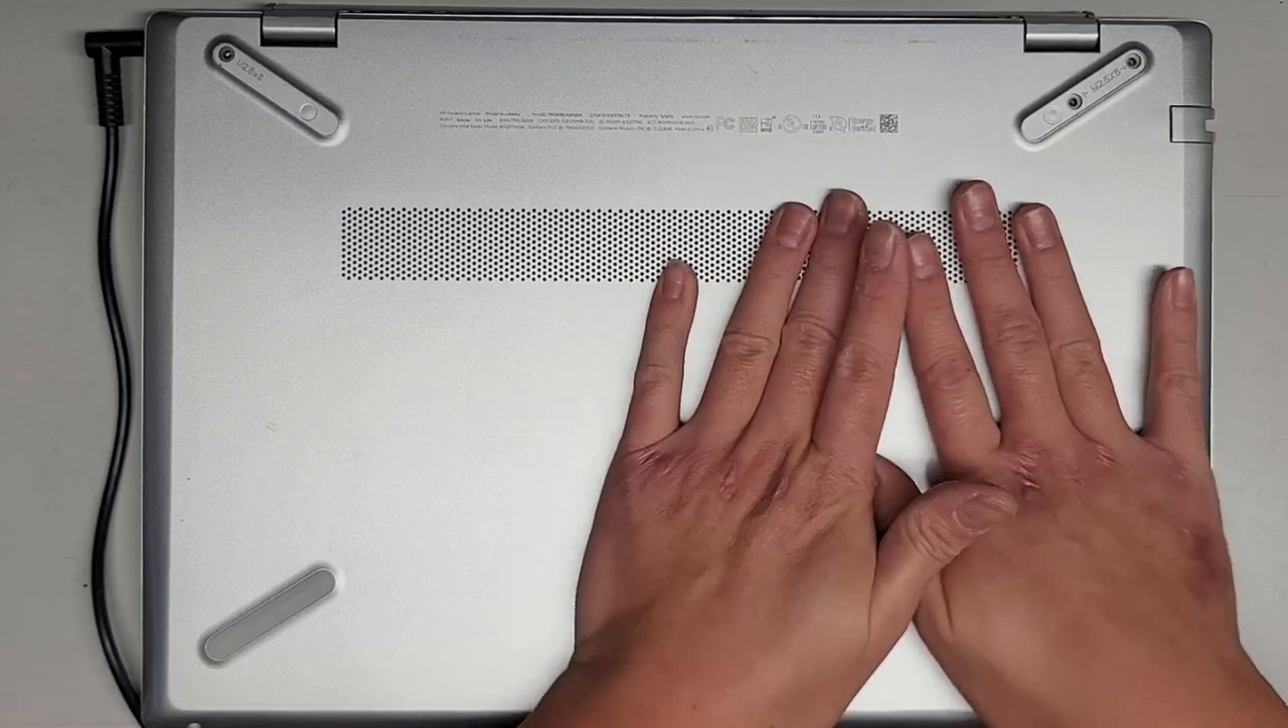As you saw, I just put the cover back on.